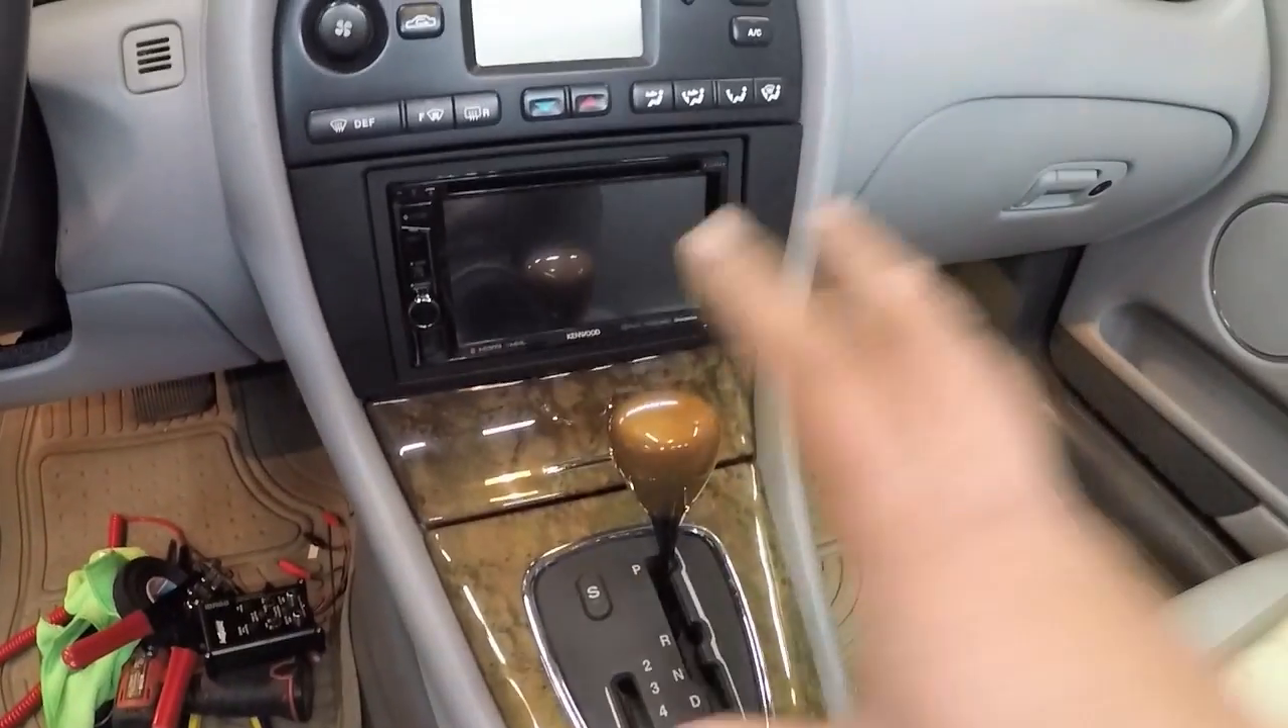Dash is all back together things are looking really nice and uh we're moving on to the speakers.